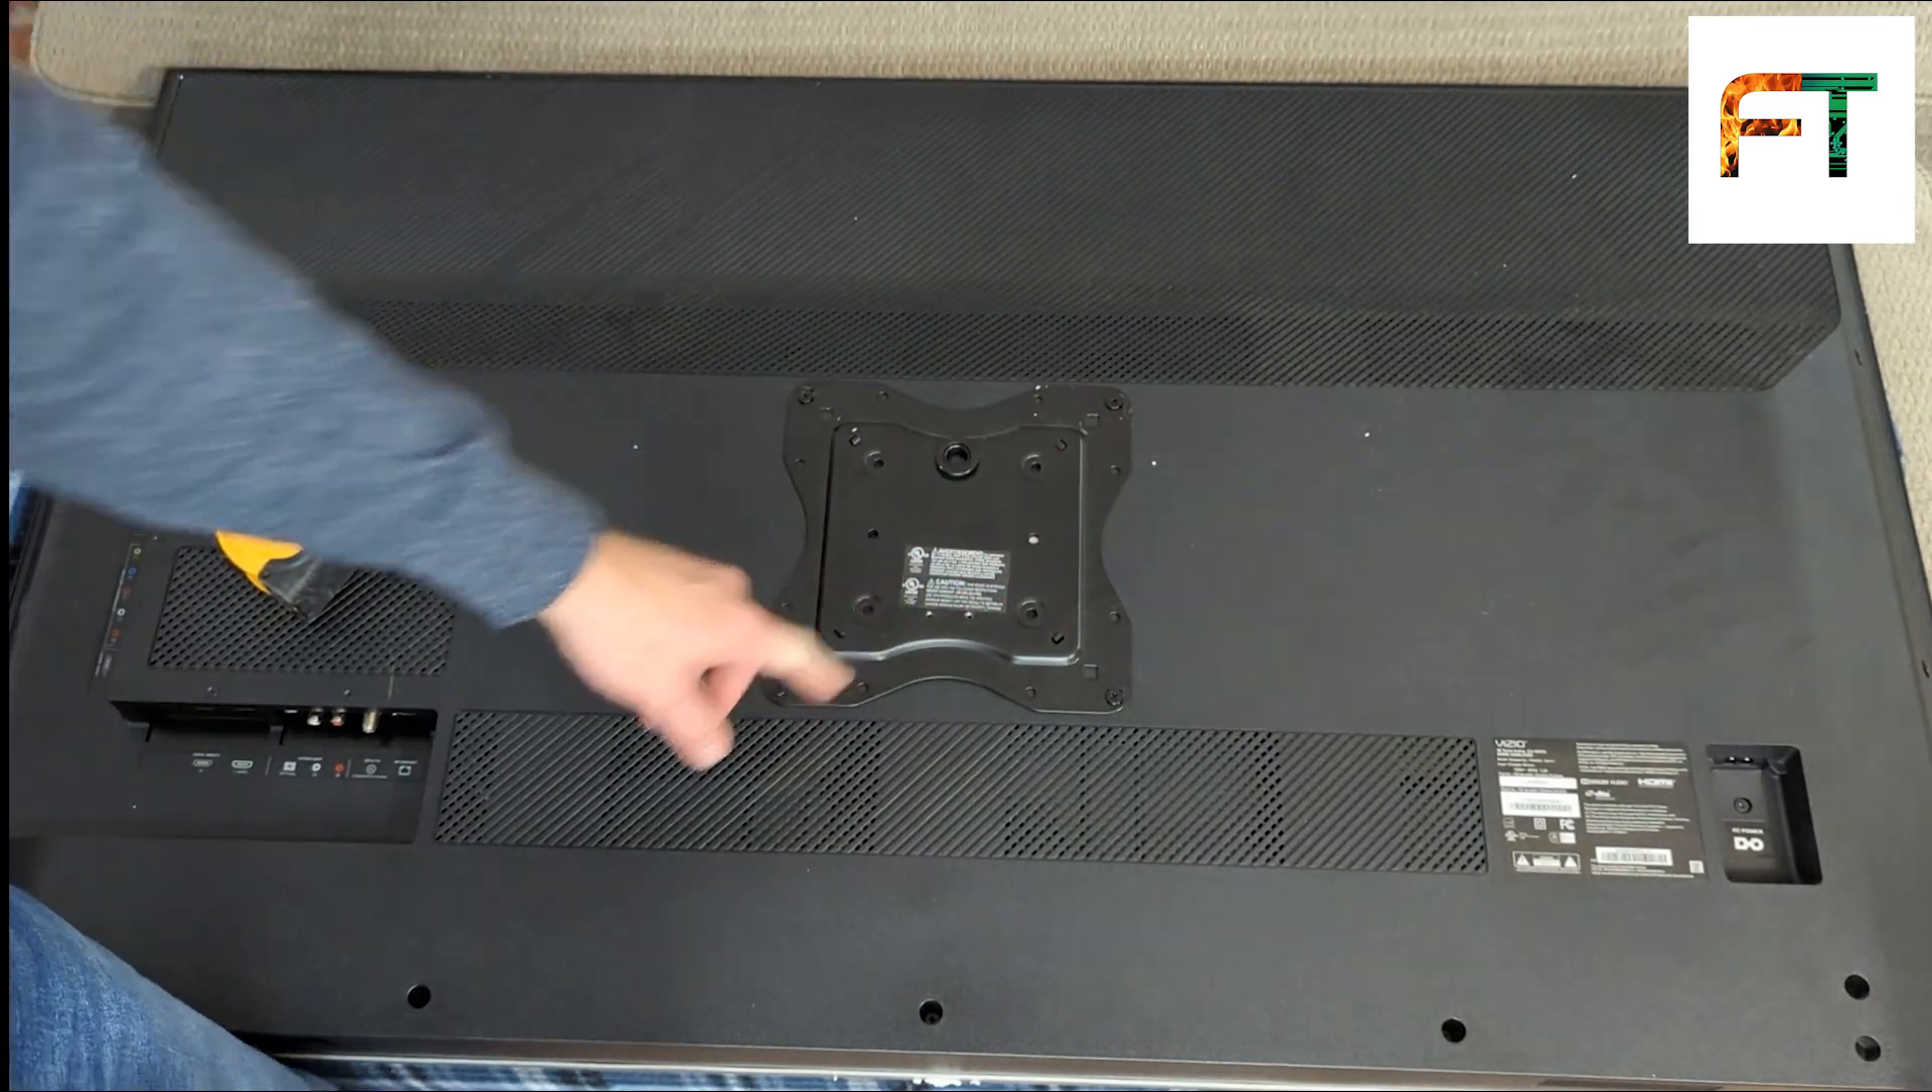In this case, I've already applied the plate, and this particular one is a VESA mount, V-E-S-A, and it just goes in the four main holes in the center.